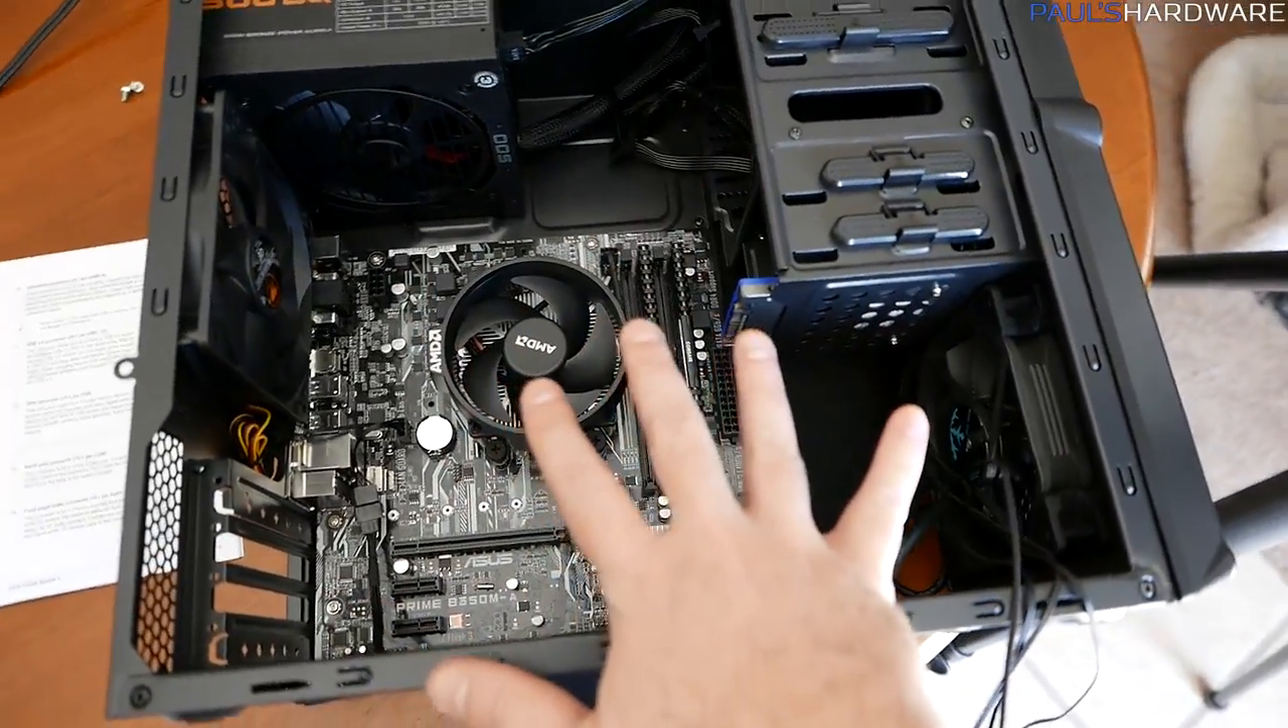So with the motherboard all secured, most of our hardware is actually in the system now, aside from the graphics card, of course.